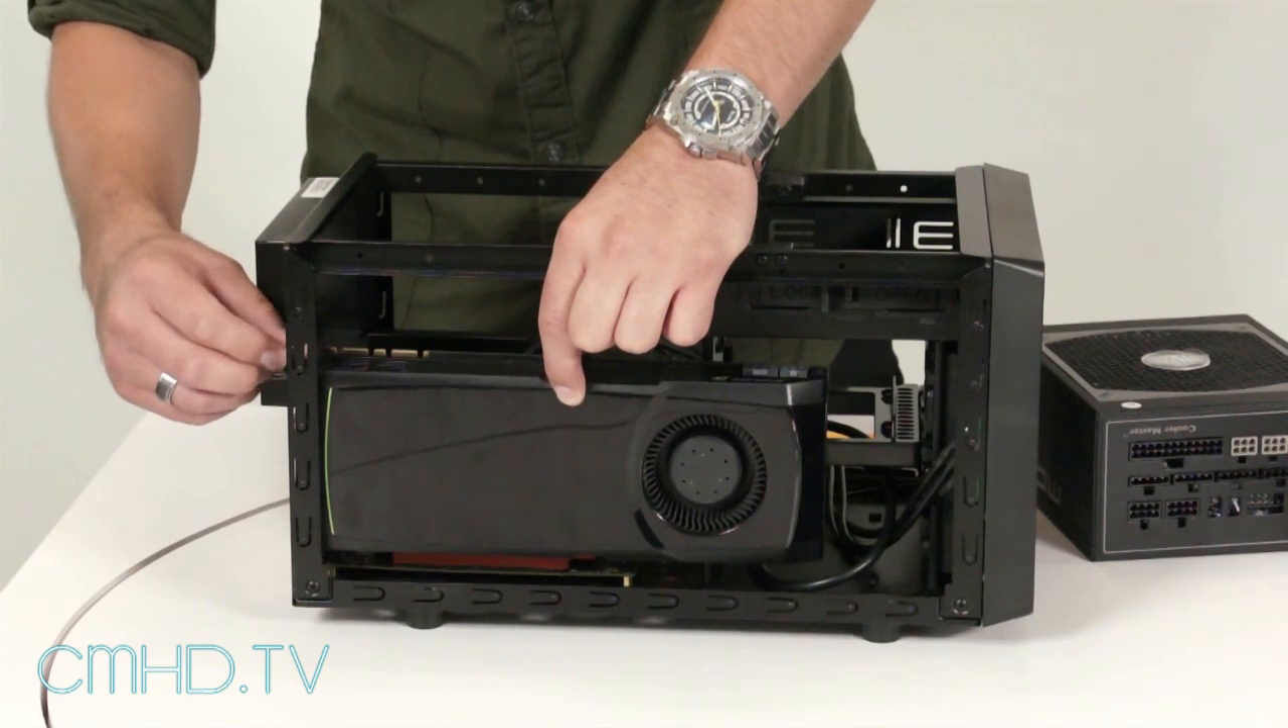As you can see the card is really long it's about three -quarters of the case length but it fits inside with no problem.